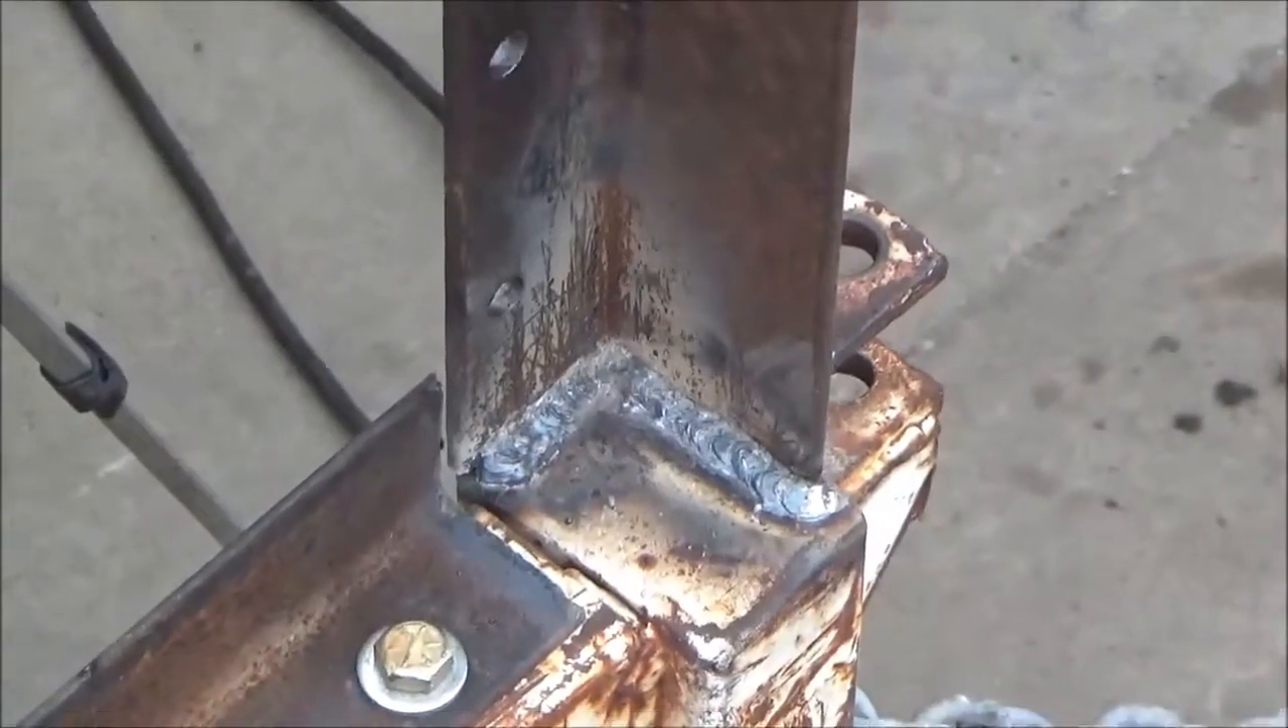I've got both sides welded up on the inside corners.